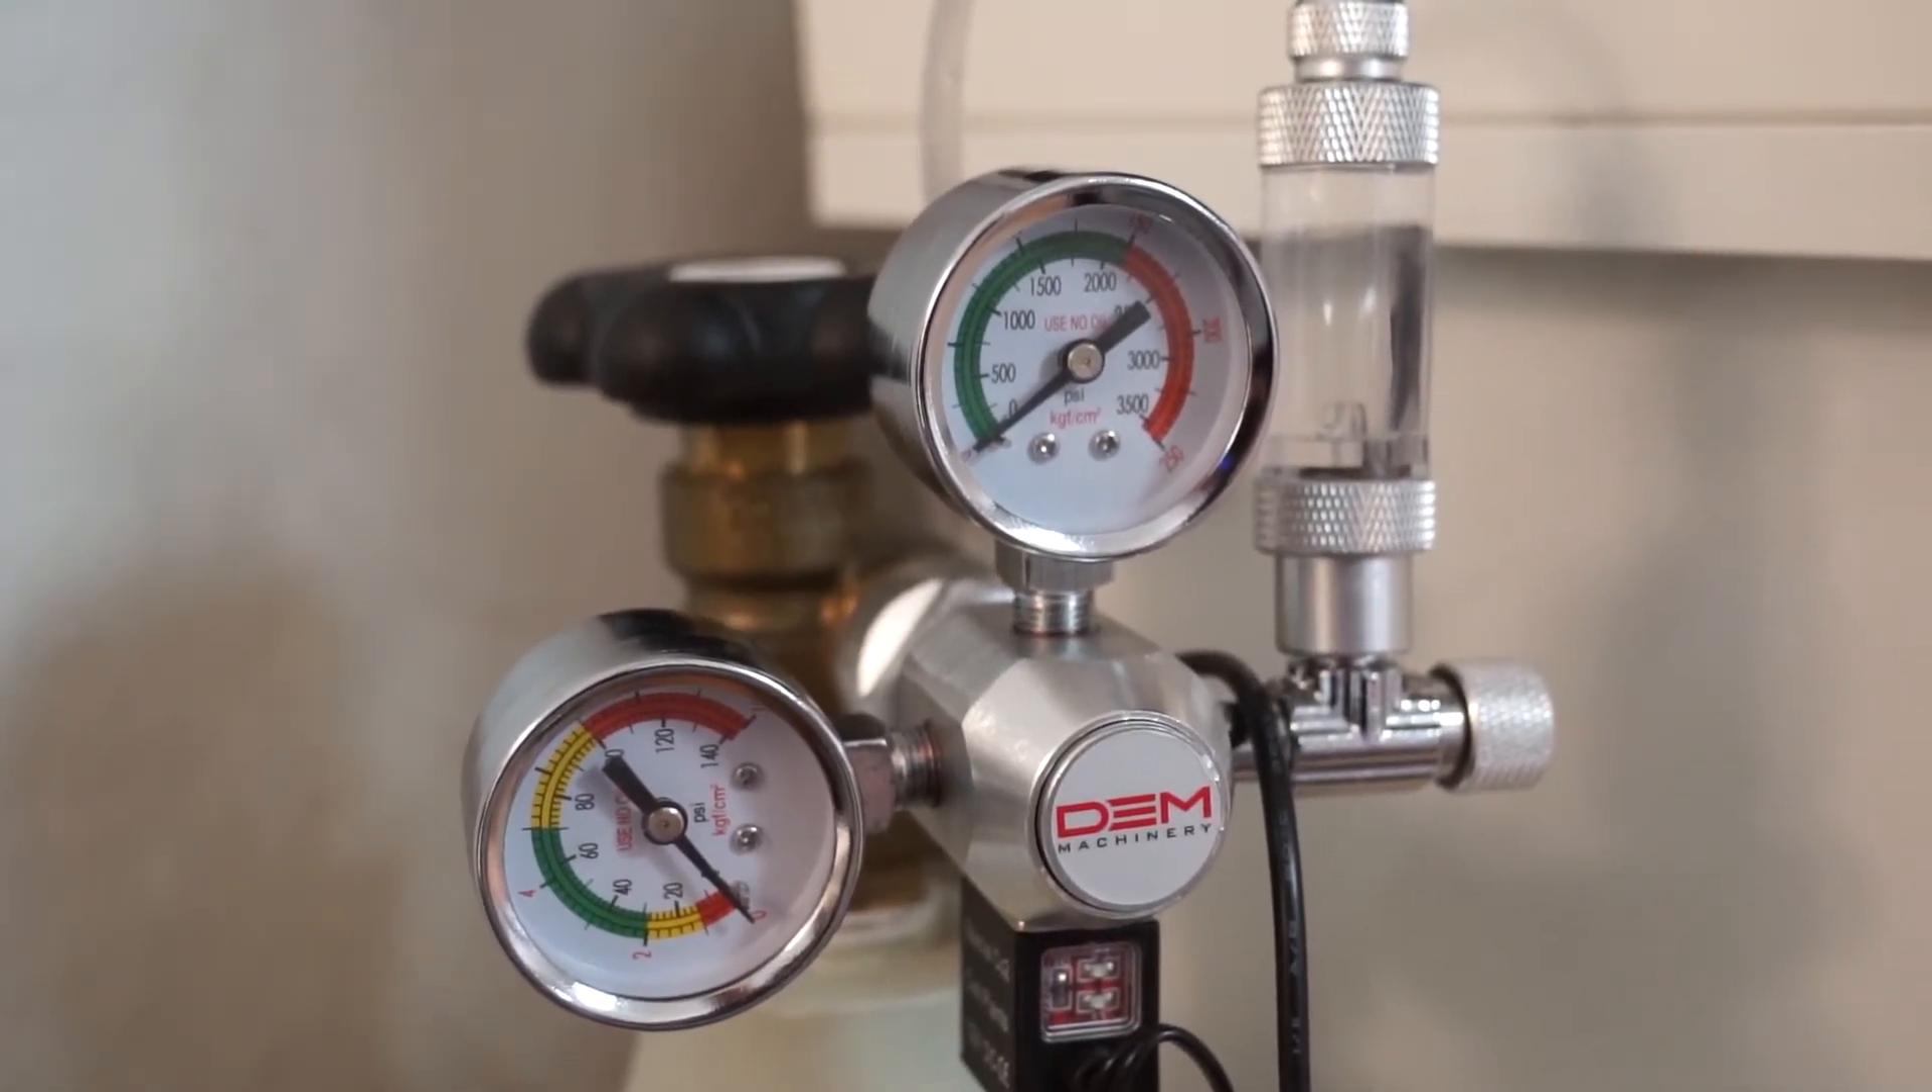Let's hook it back up to the tank and see how it does. So I've got the regulator hooked back up to the tank.